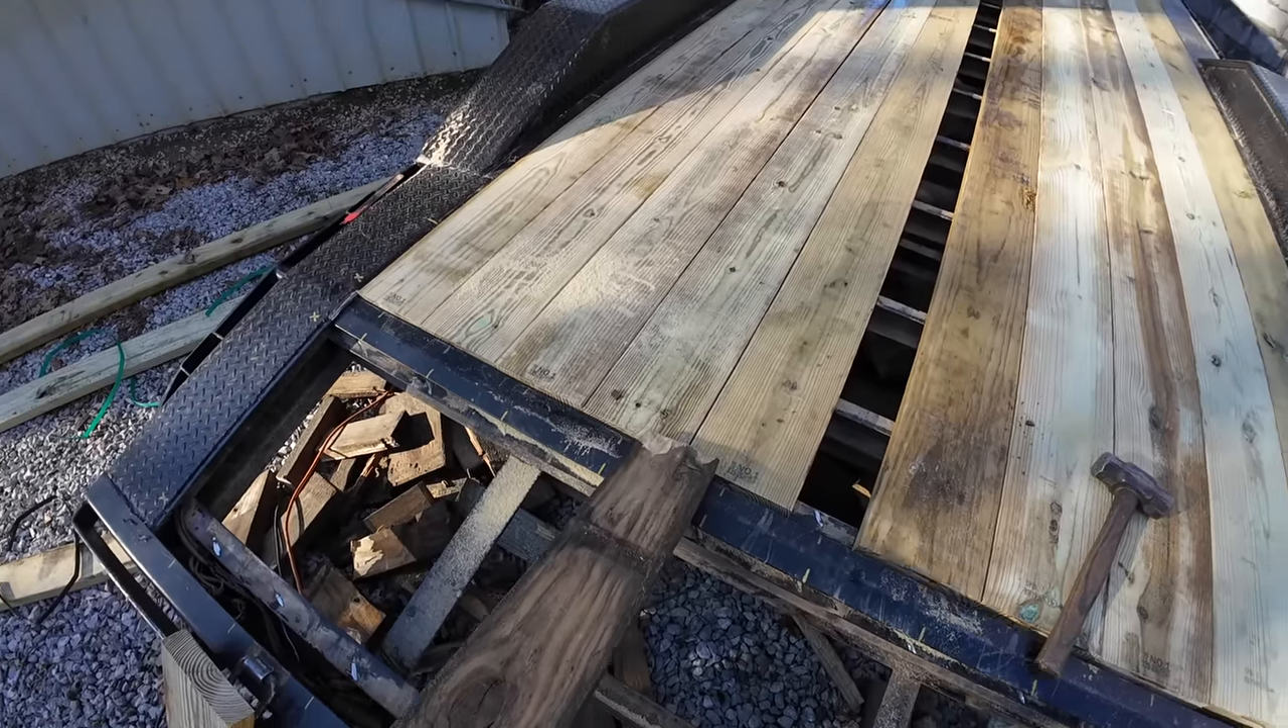All right, we've got most of our main deck laid out there.